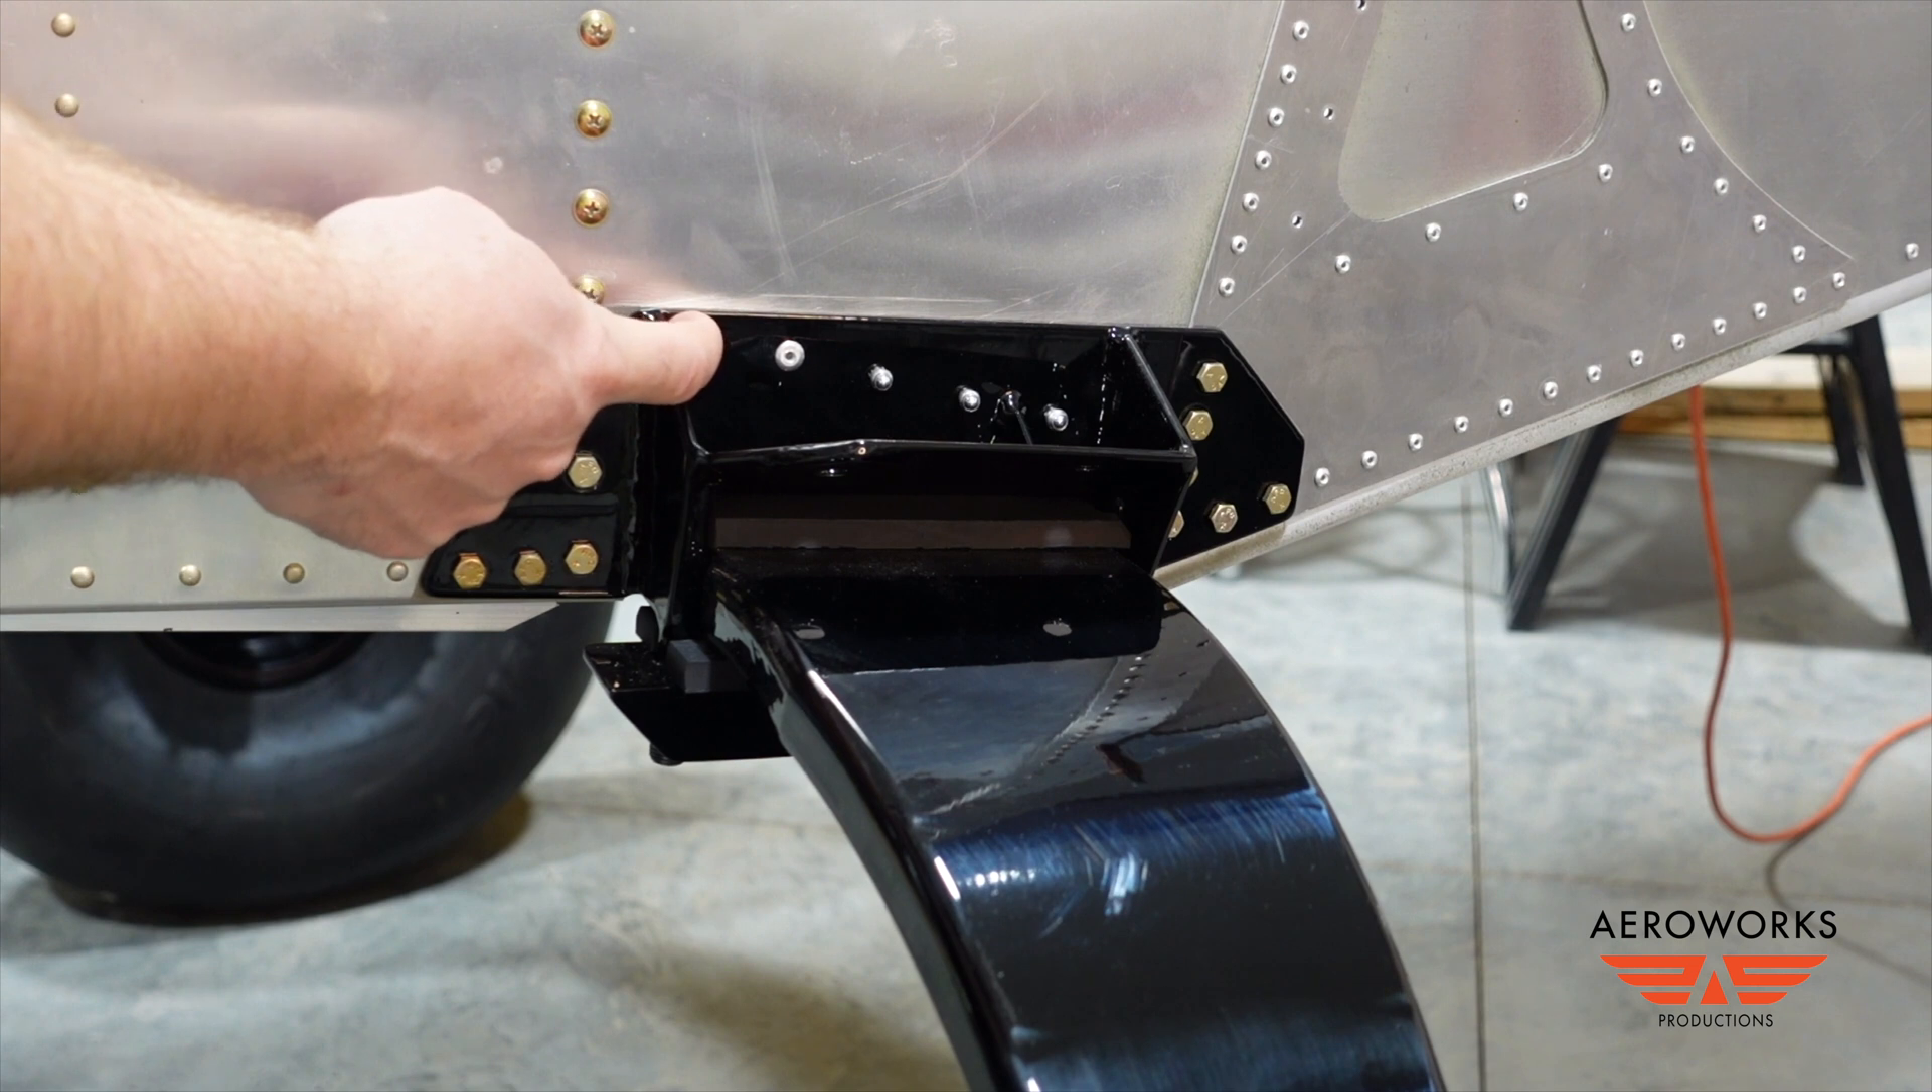So let's take a closer look up at the gear and strut bracket all installed.